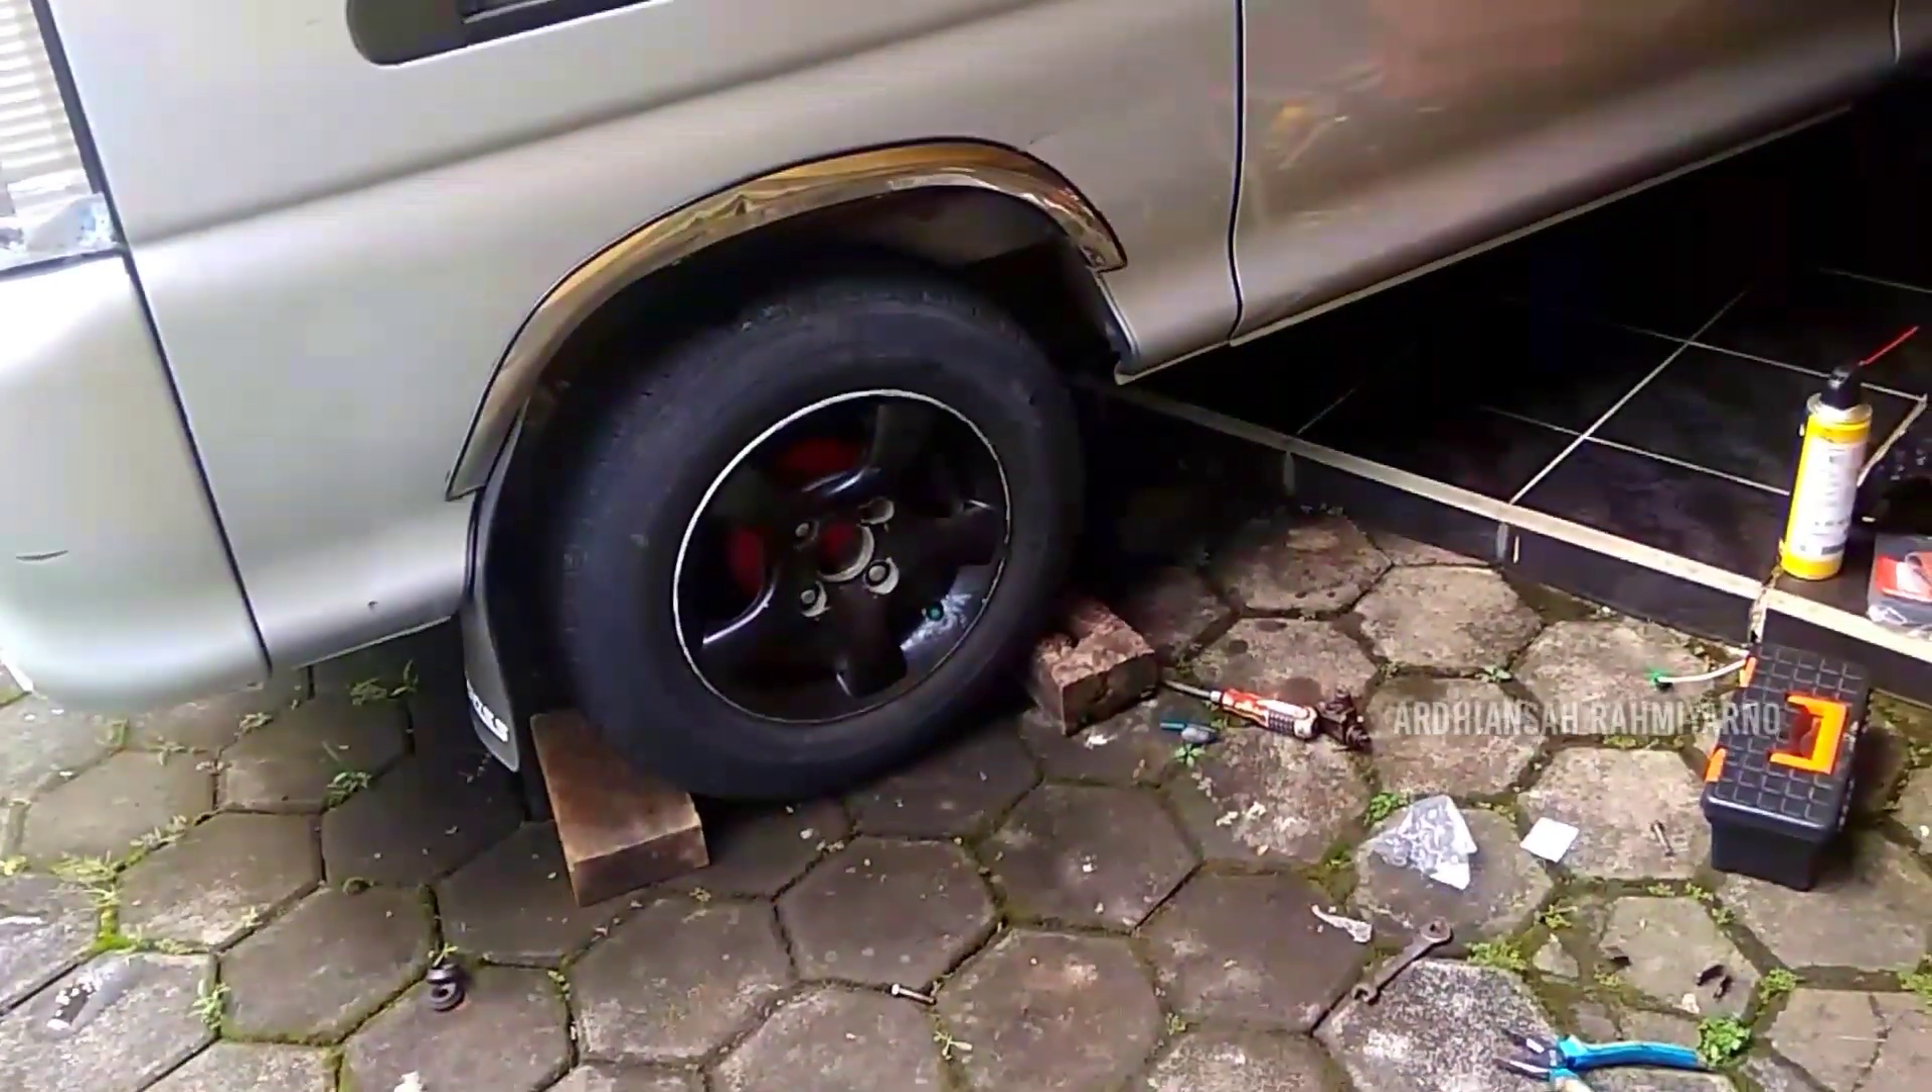Pasang Kembali Roda Nah Ini Sudah Terpasang Semua Teman Teman.